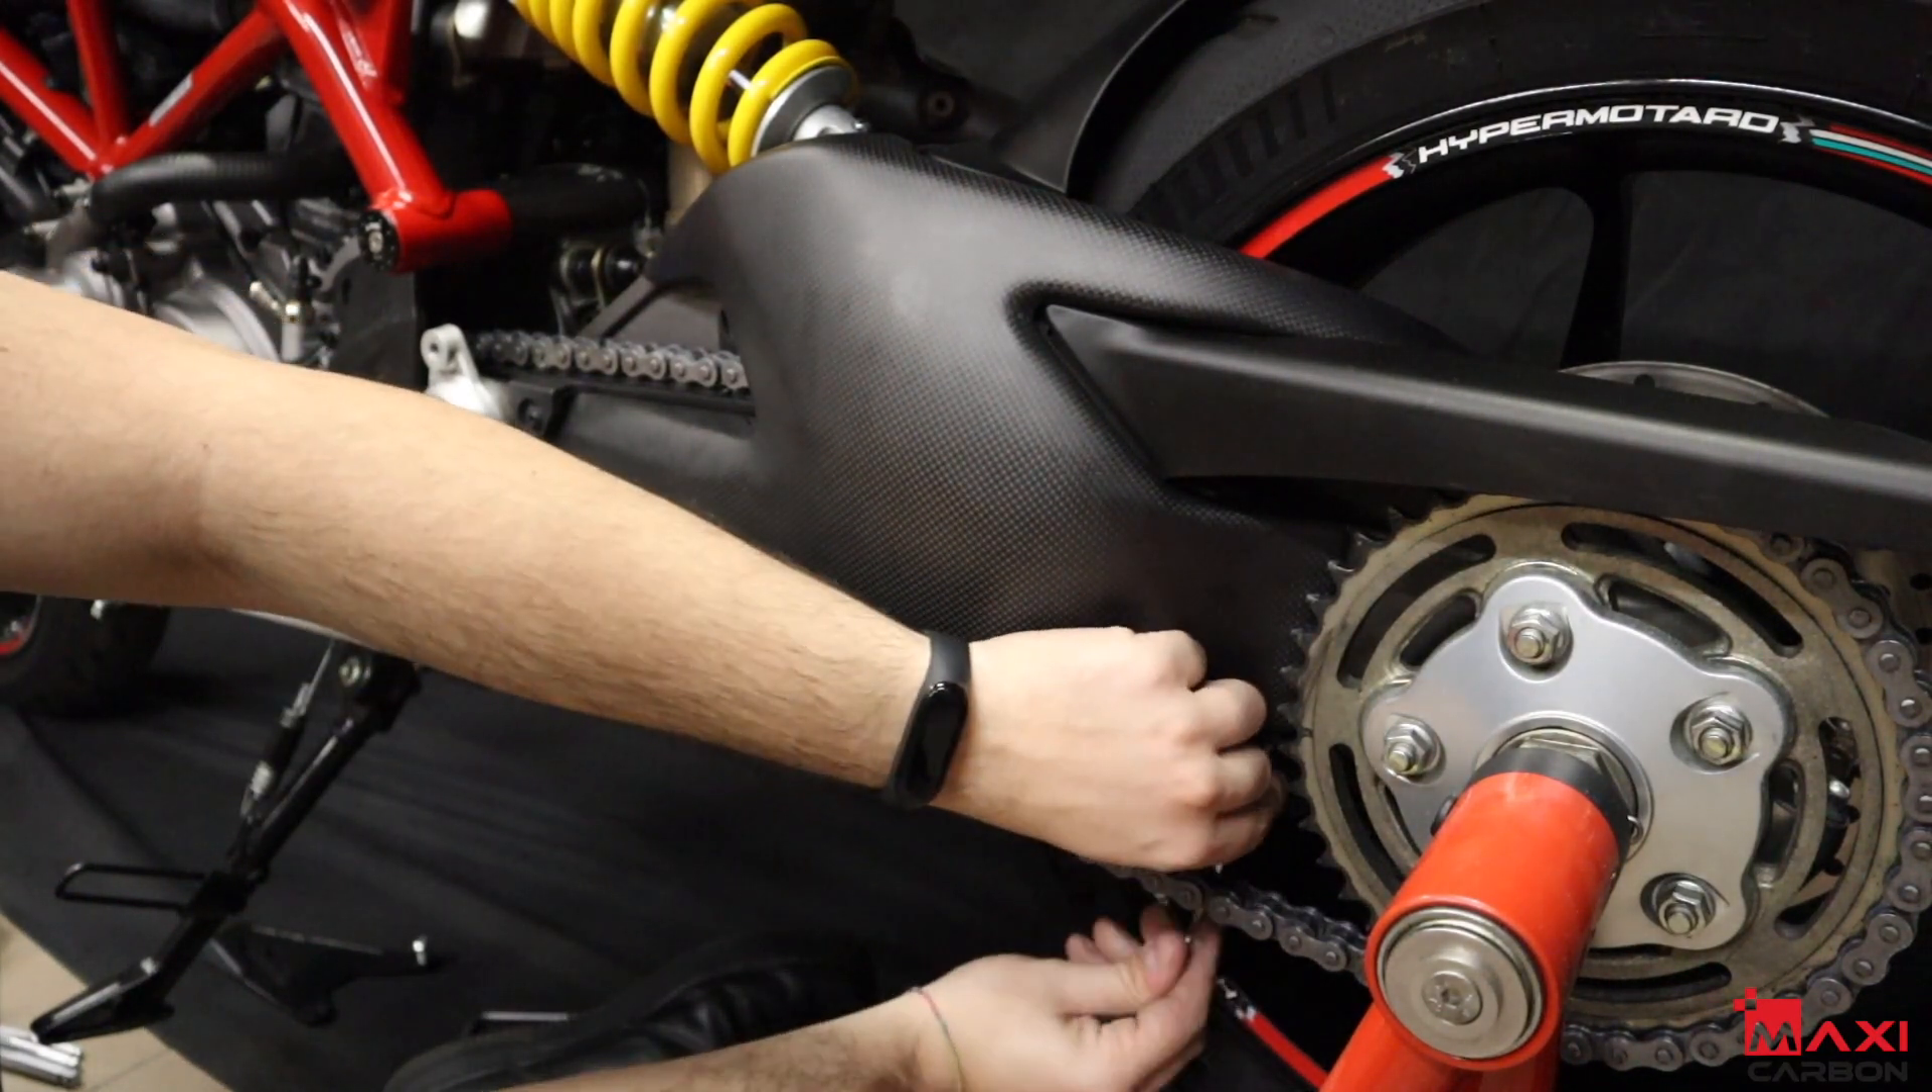Ragazzi siamo riusciti a montare la cover forcellone Che dà veramente un altro look alla moto.